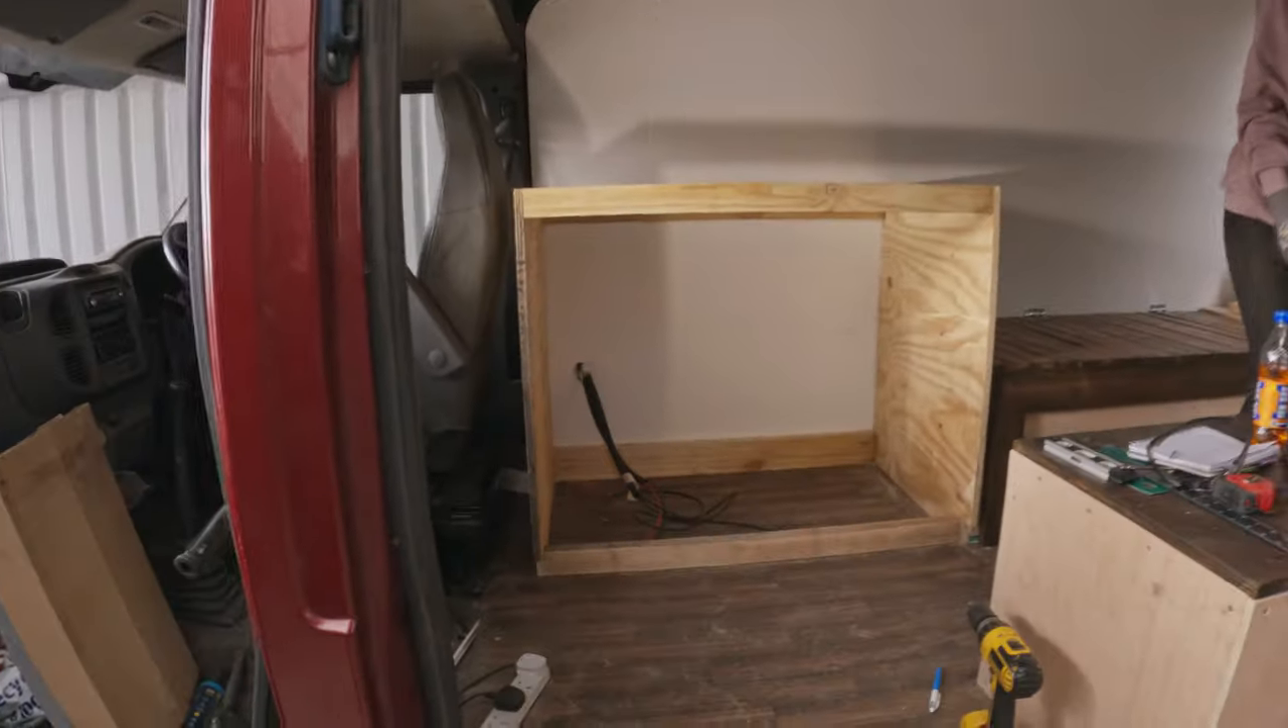We measured and cut the two side panels scribing them to the shape of our seriously wonky walls. We then fitted the bottom front beam to support the side for structural integrity.